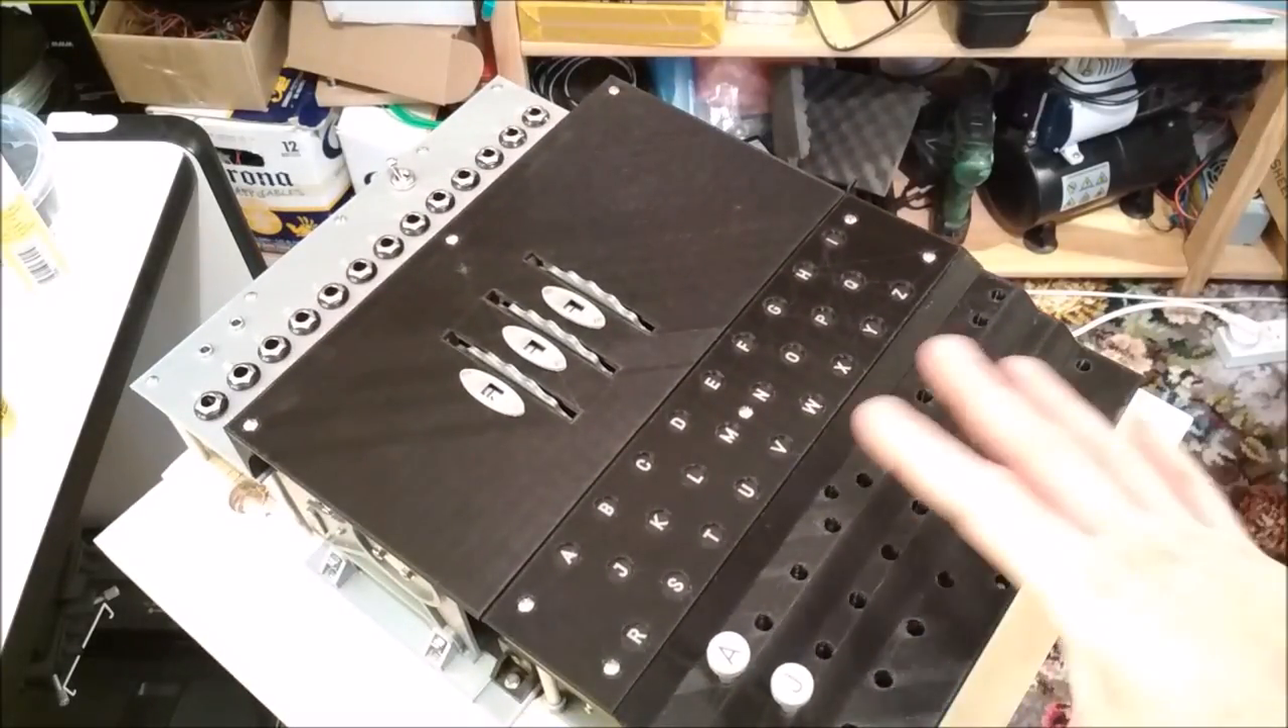You can see what the machine is going to look like now. It's more or less complete. It just needs a little bit of finessing, as well as all the keys and the wiring and everything else, of course.